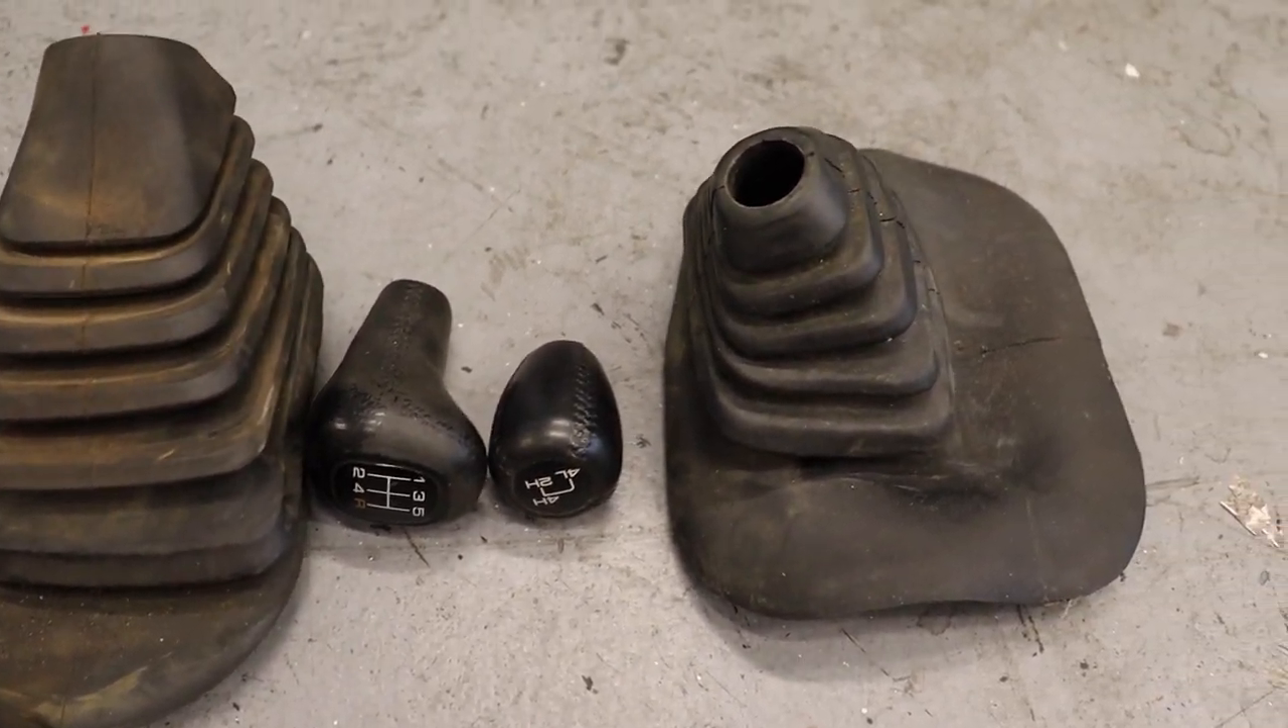To make it a little easier on ourselves, I've removed the shift boots and shifter knob for both the transmission and the four-wheel drive gearbox.